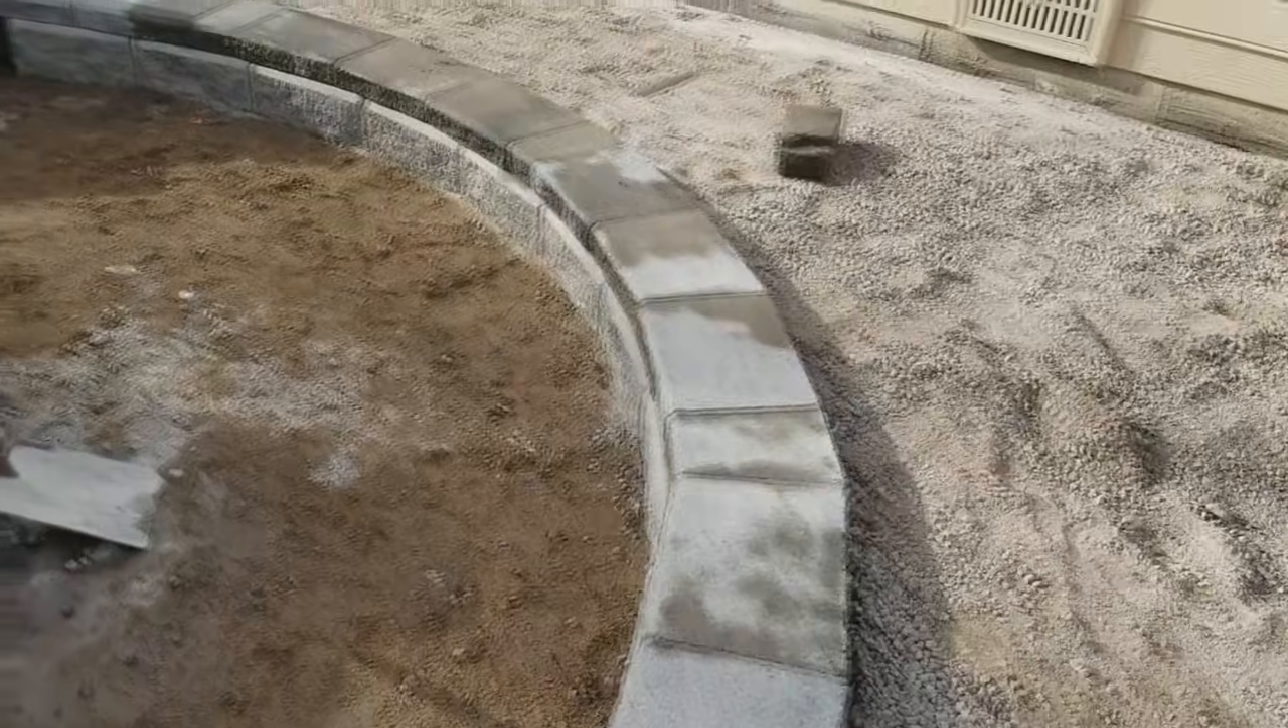Okay, so we got all of our caps all cut in on this radius.